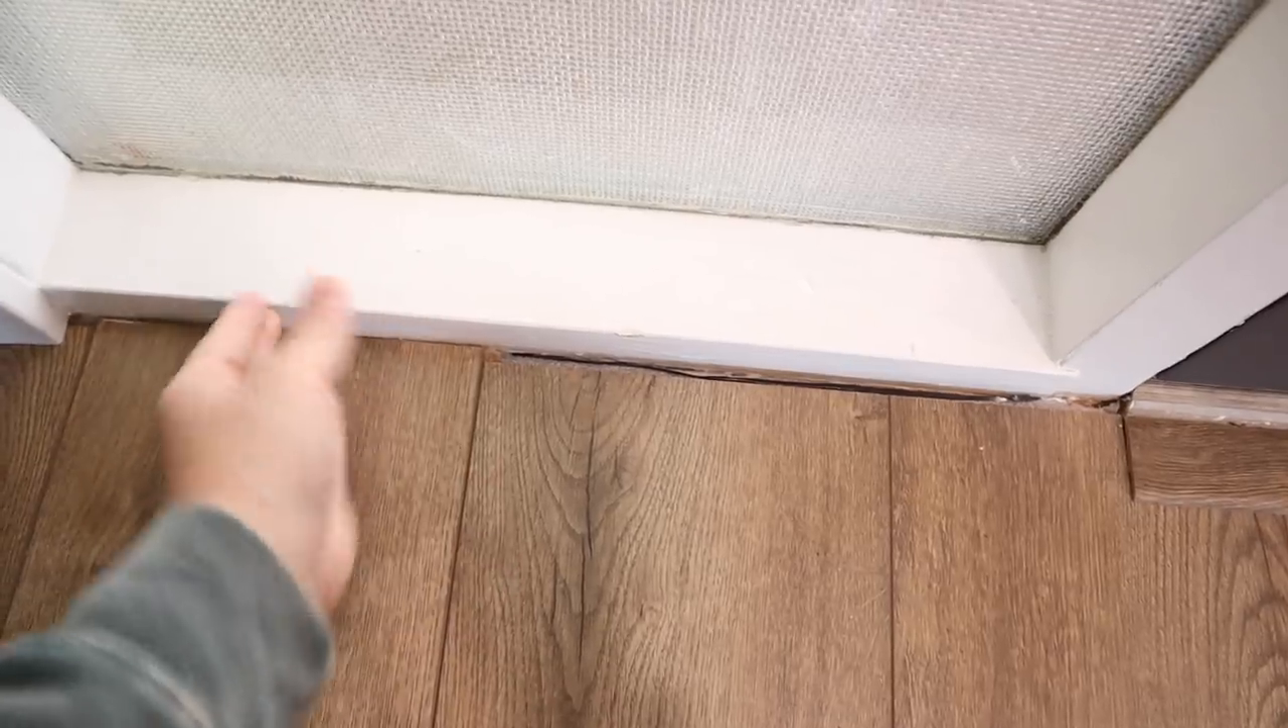So there is this nice little uneven gap here where the flooring meets this window right here.